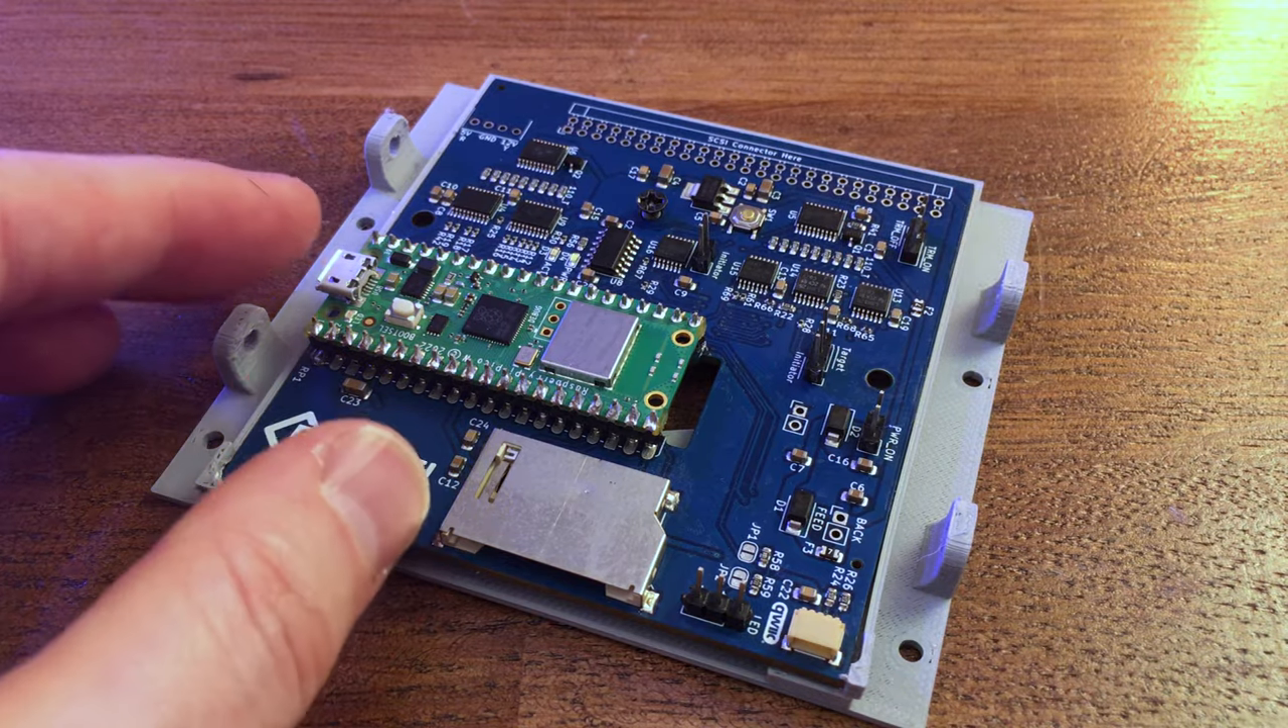So this is what the device looks like when it's put together. Not fully. It's actually missing the SCSI header here, which I'm still waiting to be supplied by the vendor of this item.